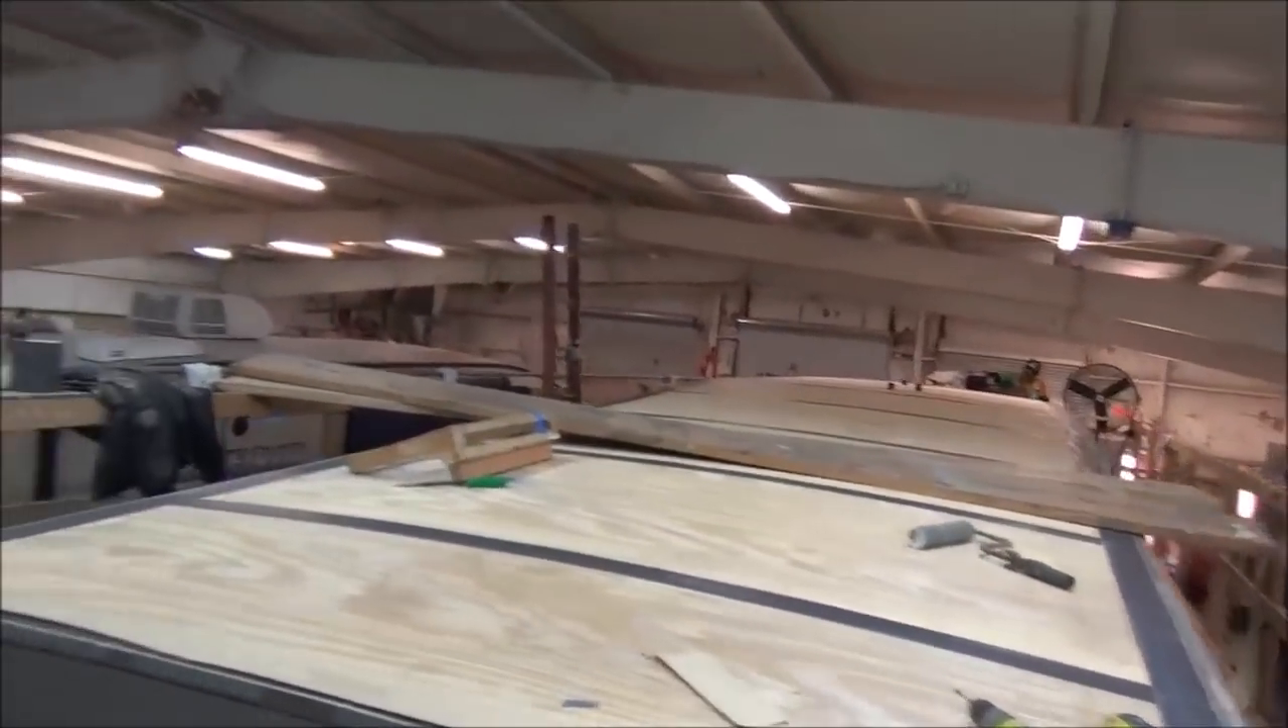All right so we got our roof redecked and now we've got all our protective strips in there so we've got all those down.